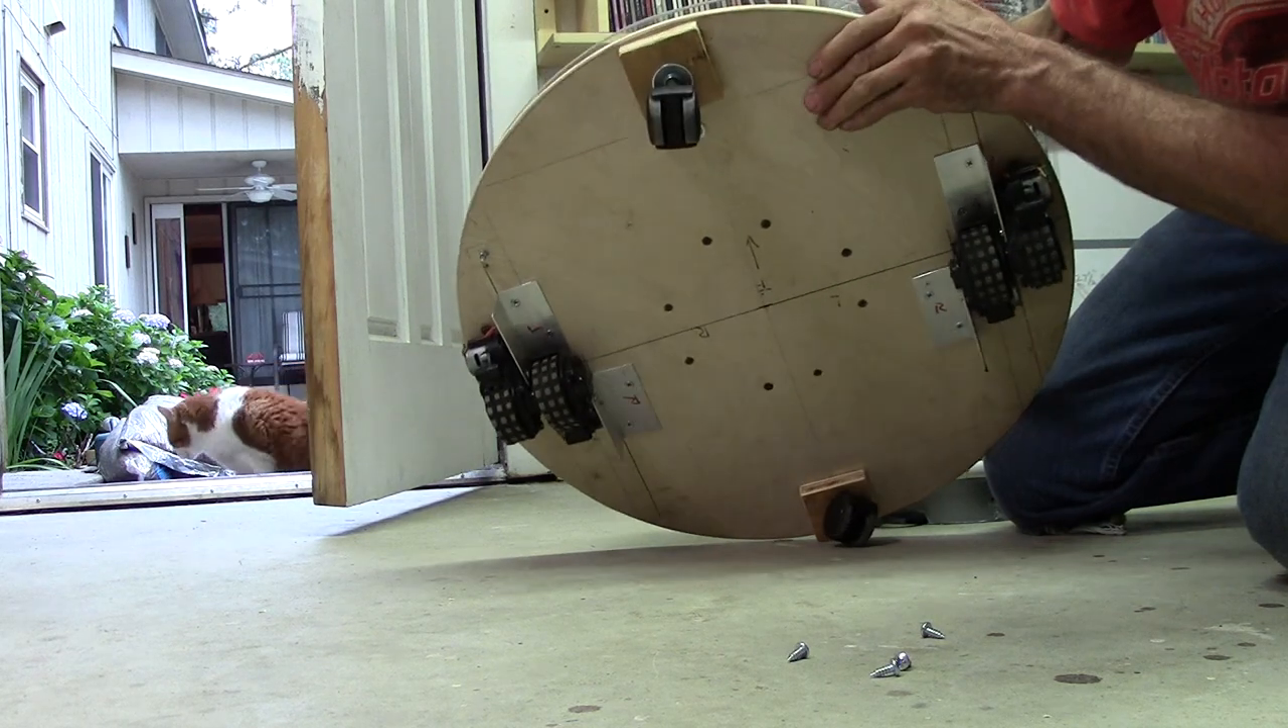Um i went back to the original setup with the wheels across the bottom again dual and a couple of chair casters i found and all the locomotion you just saw in that previous scene is happening with that.